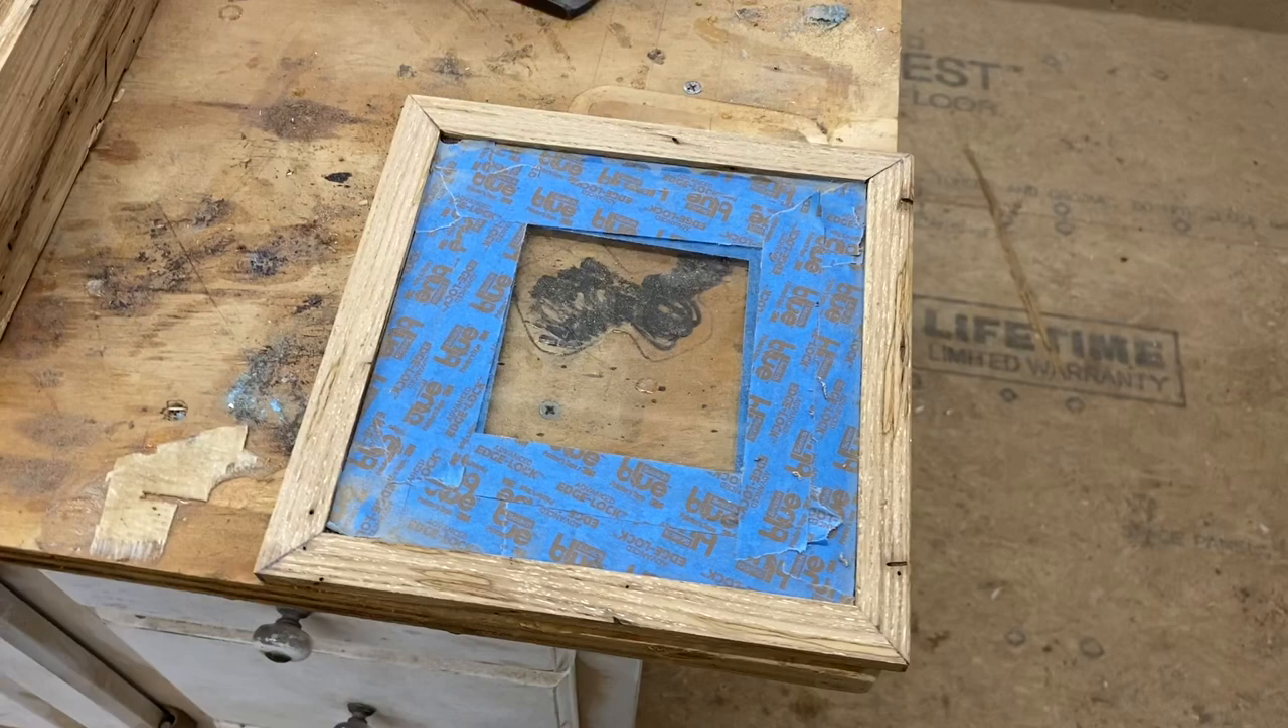So I got this frame put together I just used wood glue in the corners.